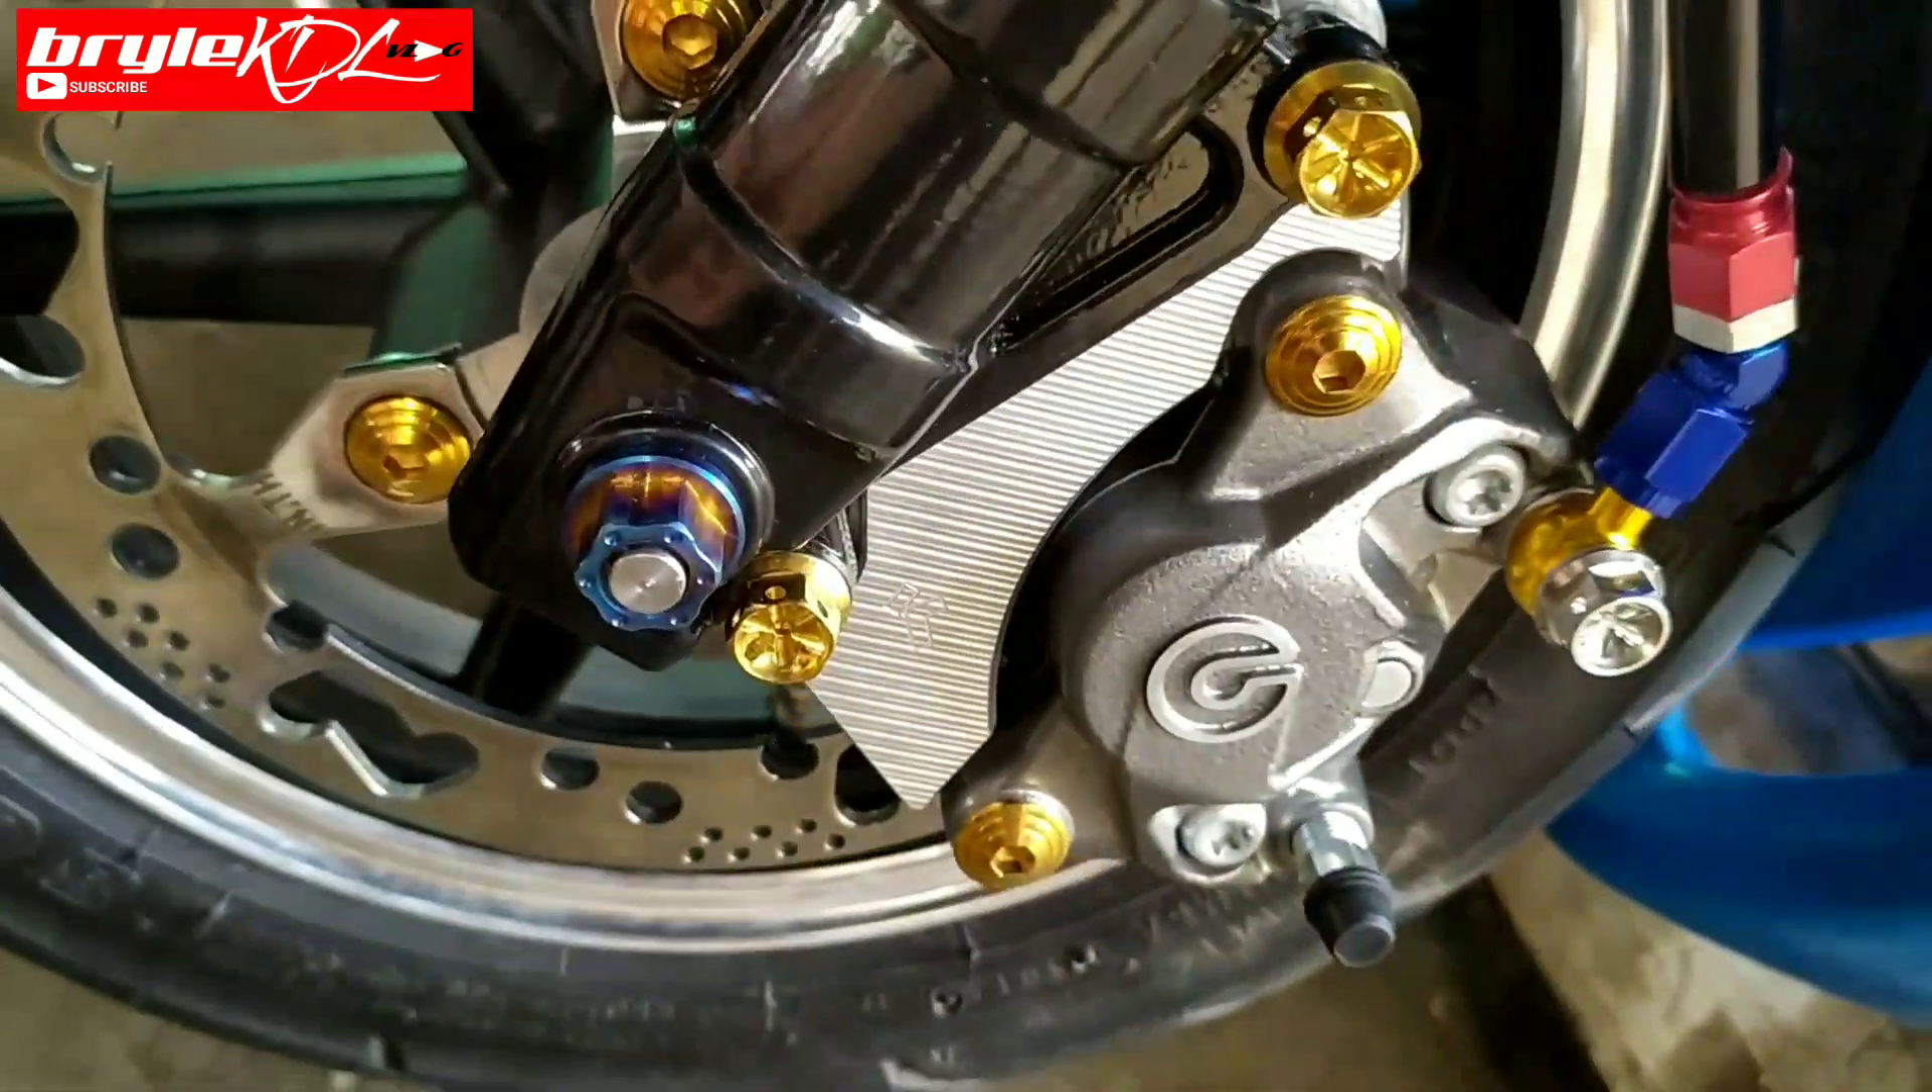Ayos na ang kabit ng Disc Tsaka ng Brake caliper.